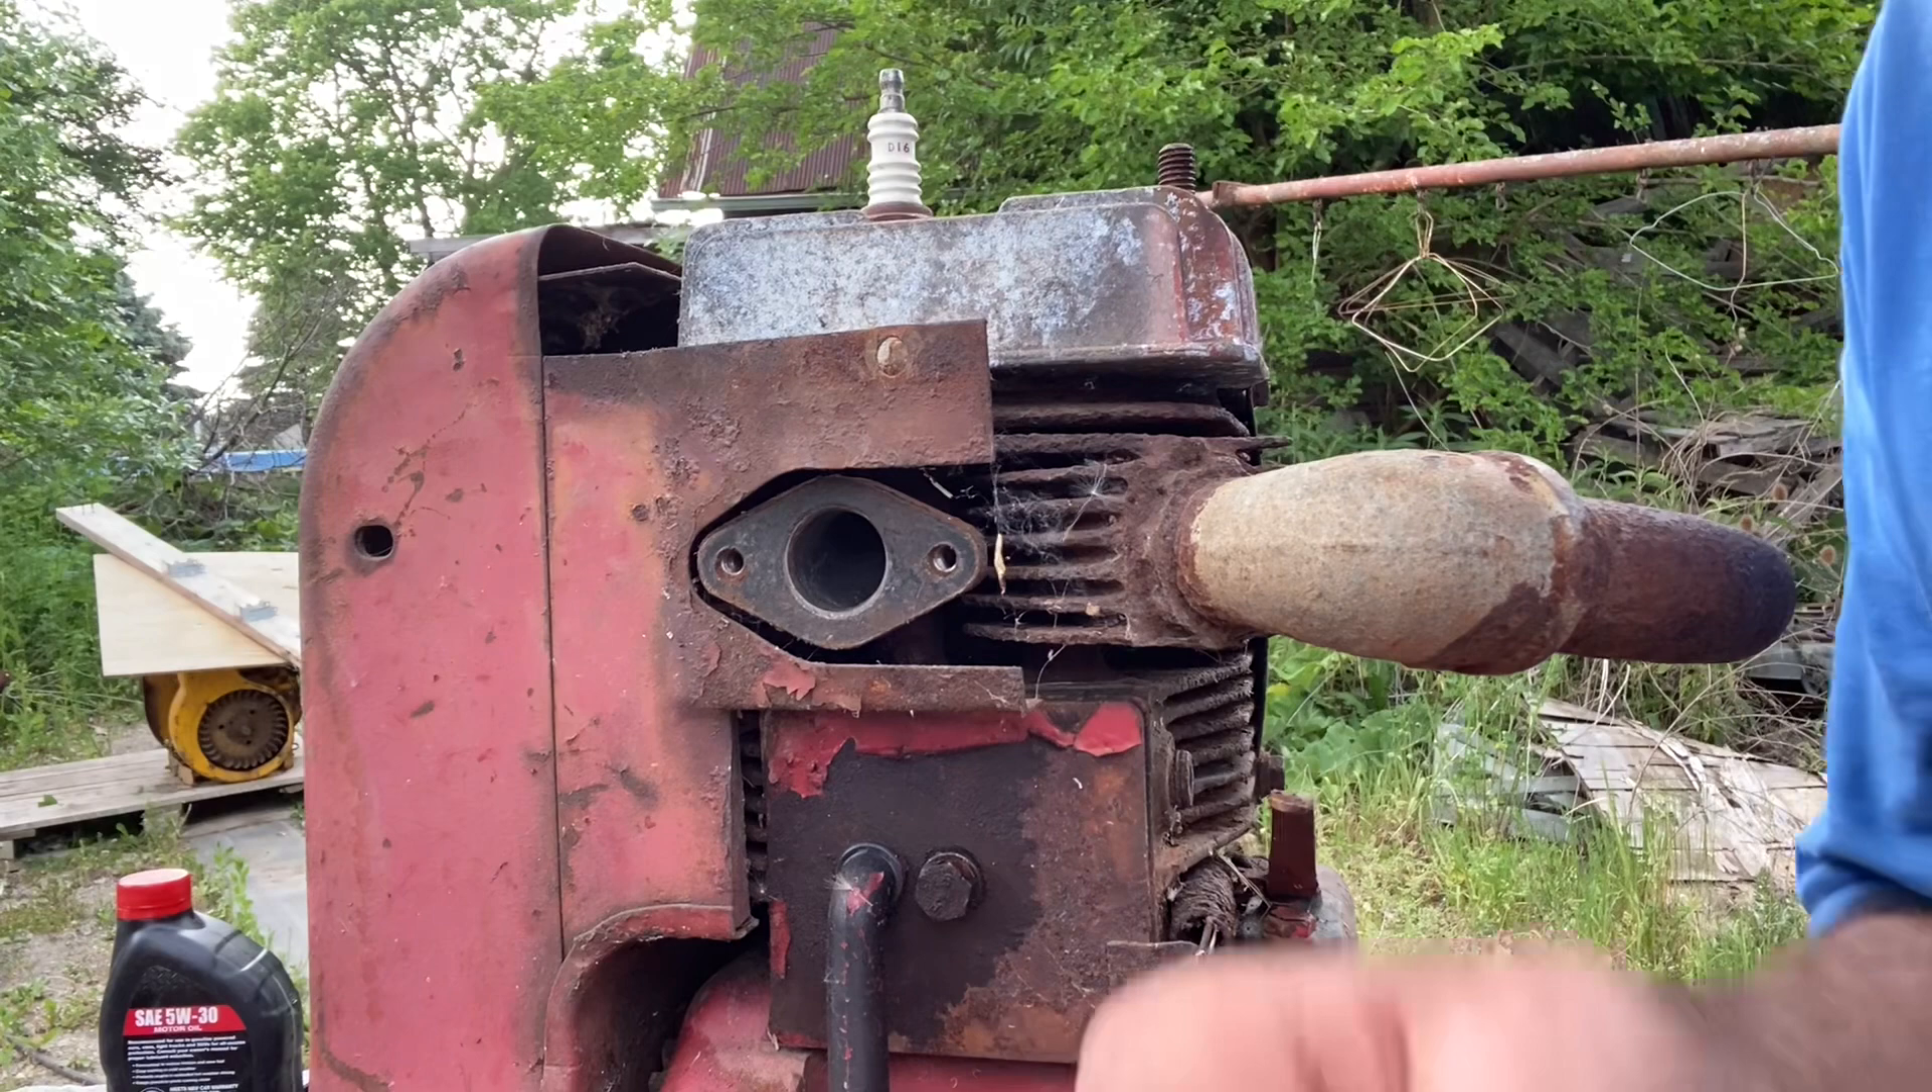Now, you can see I have the carburetor off.